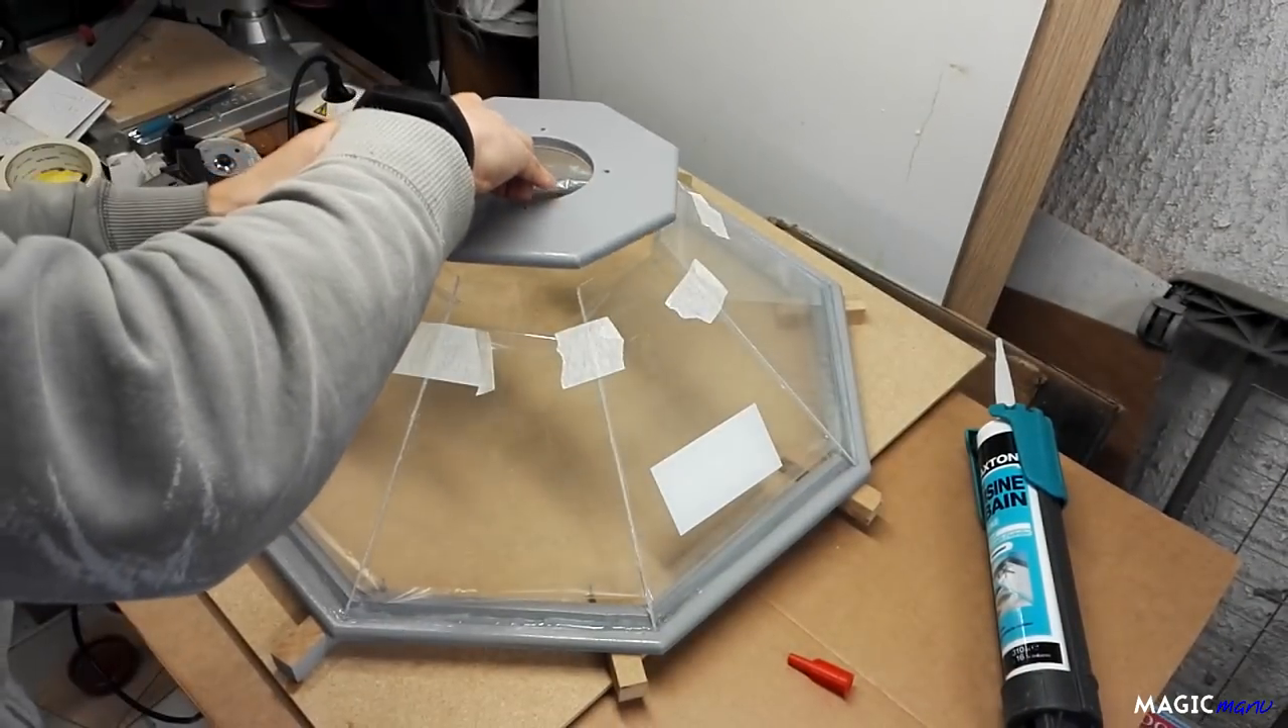J'ai fixé les vitres entre elles avec du scotch pour qu'elles tiennent.